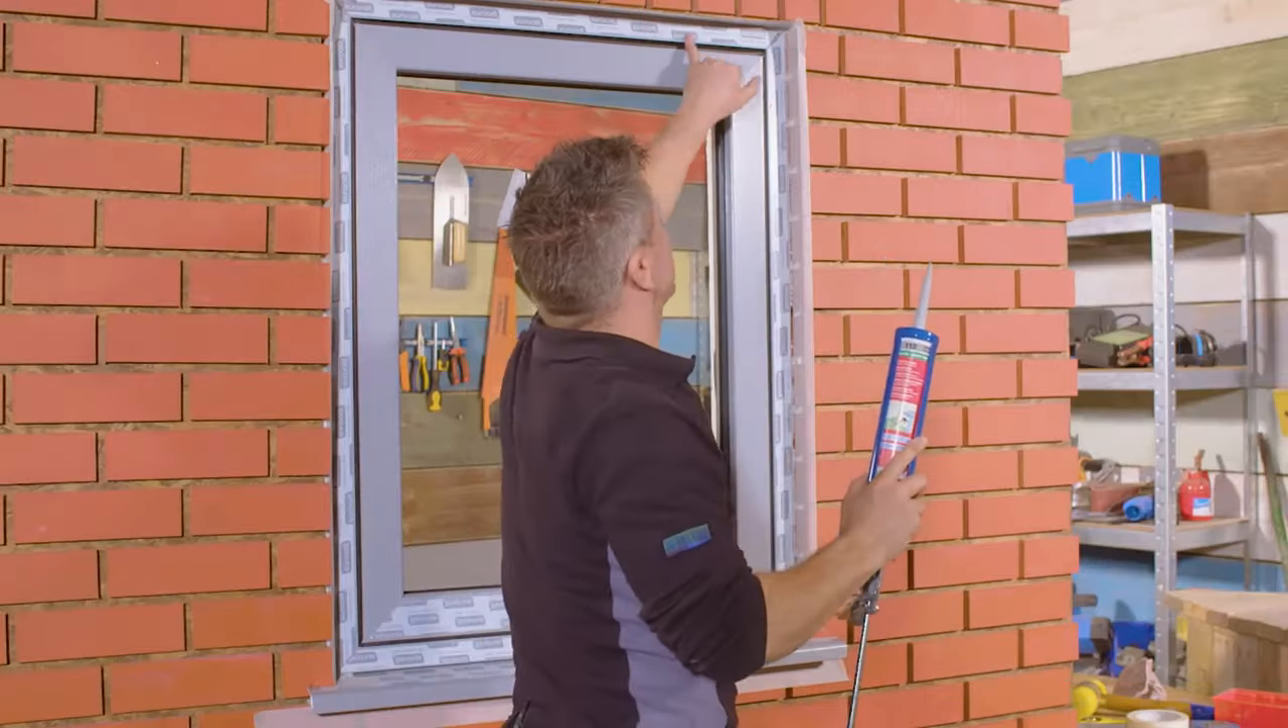Now I've left the protective seal on around the edges here at the moment.